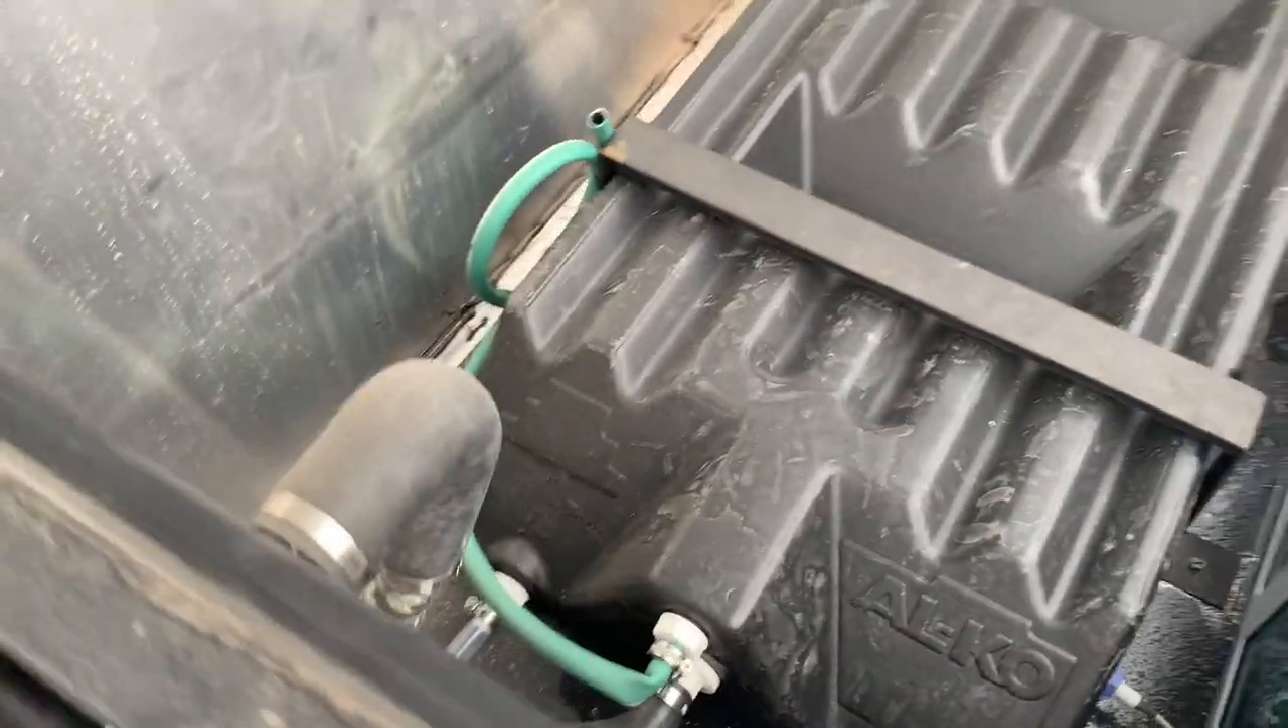But yeah so I've got everything done now I've got the breather hose all on there and I made up this section here.